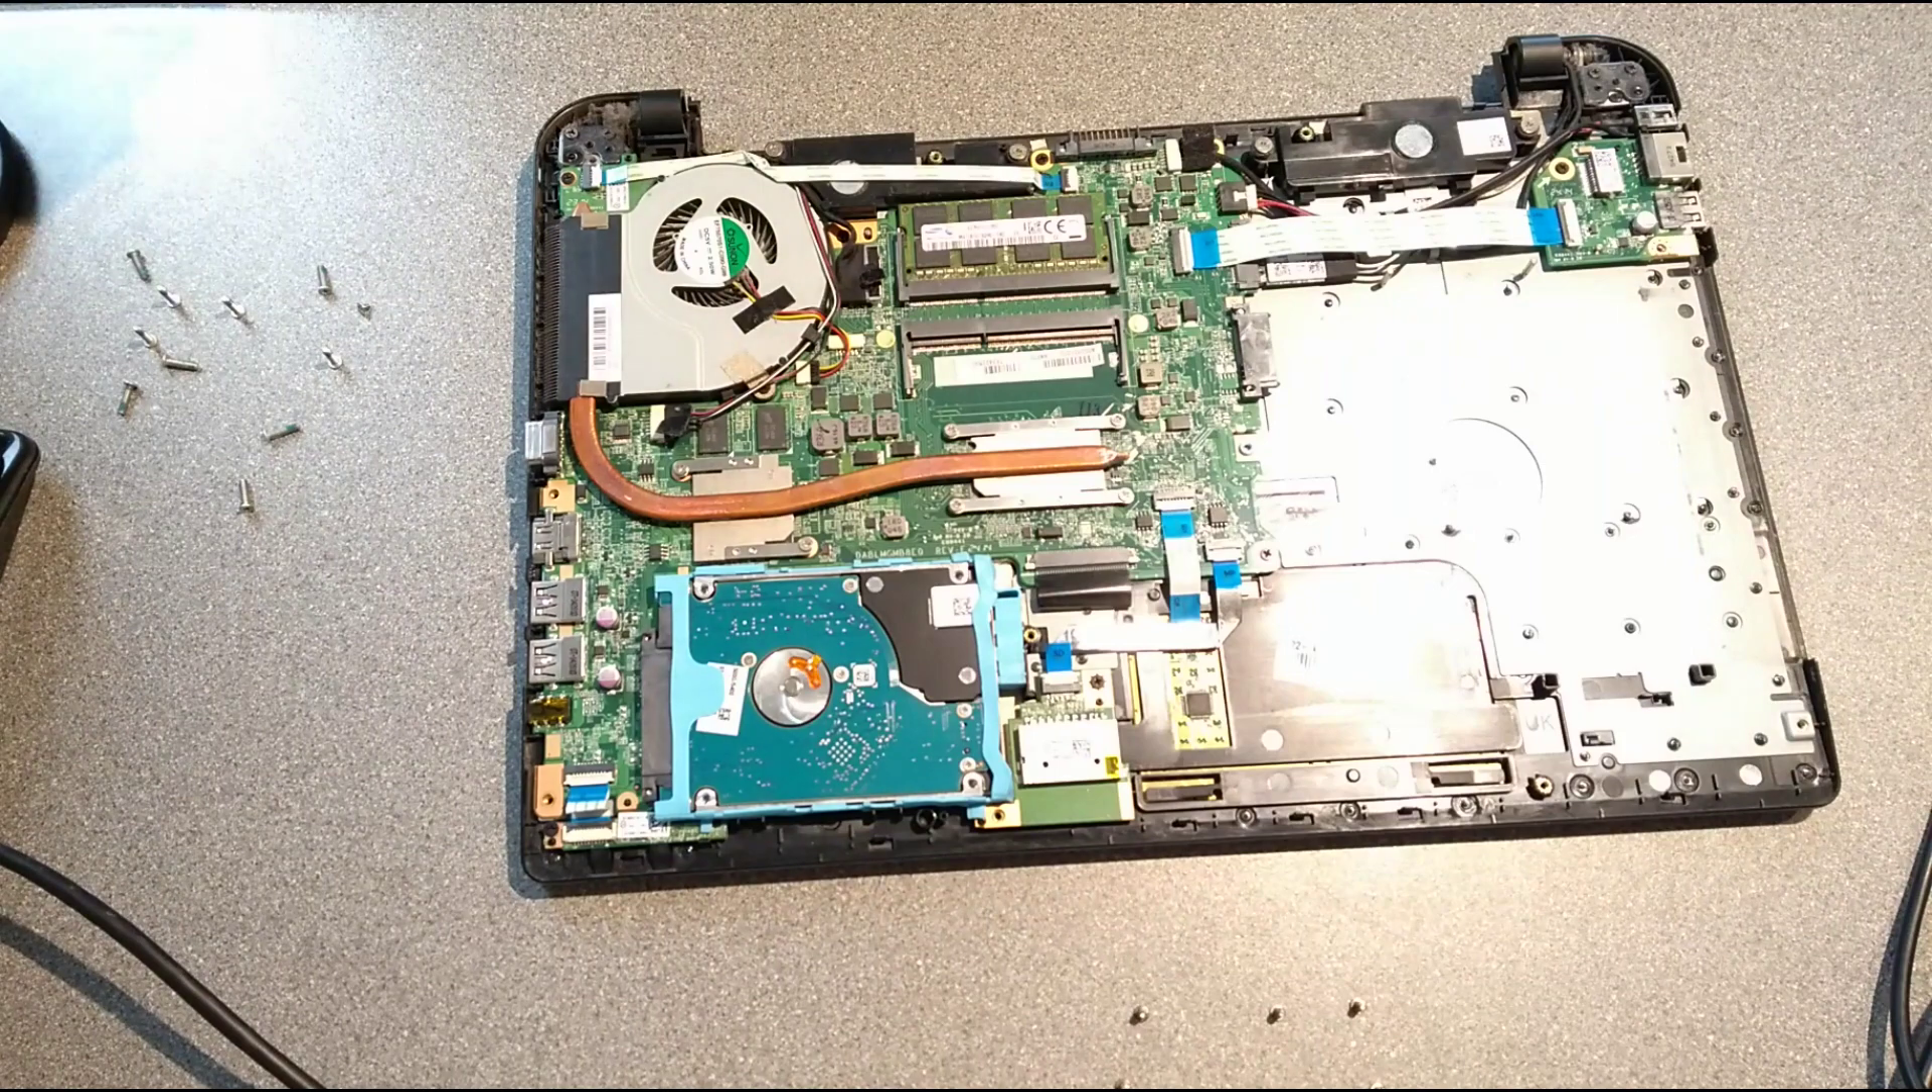And there we go, that's undone that underside panel.